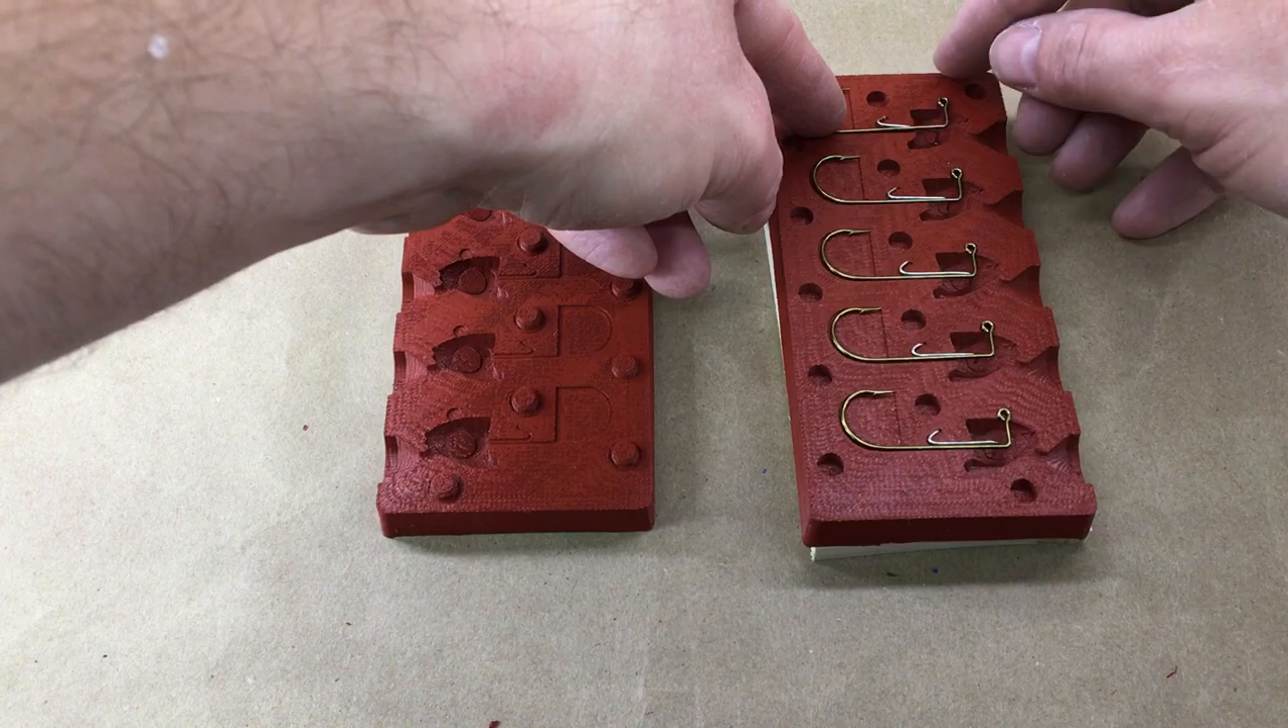Hooks look like they fit perfect so i did a good job during cad.